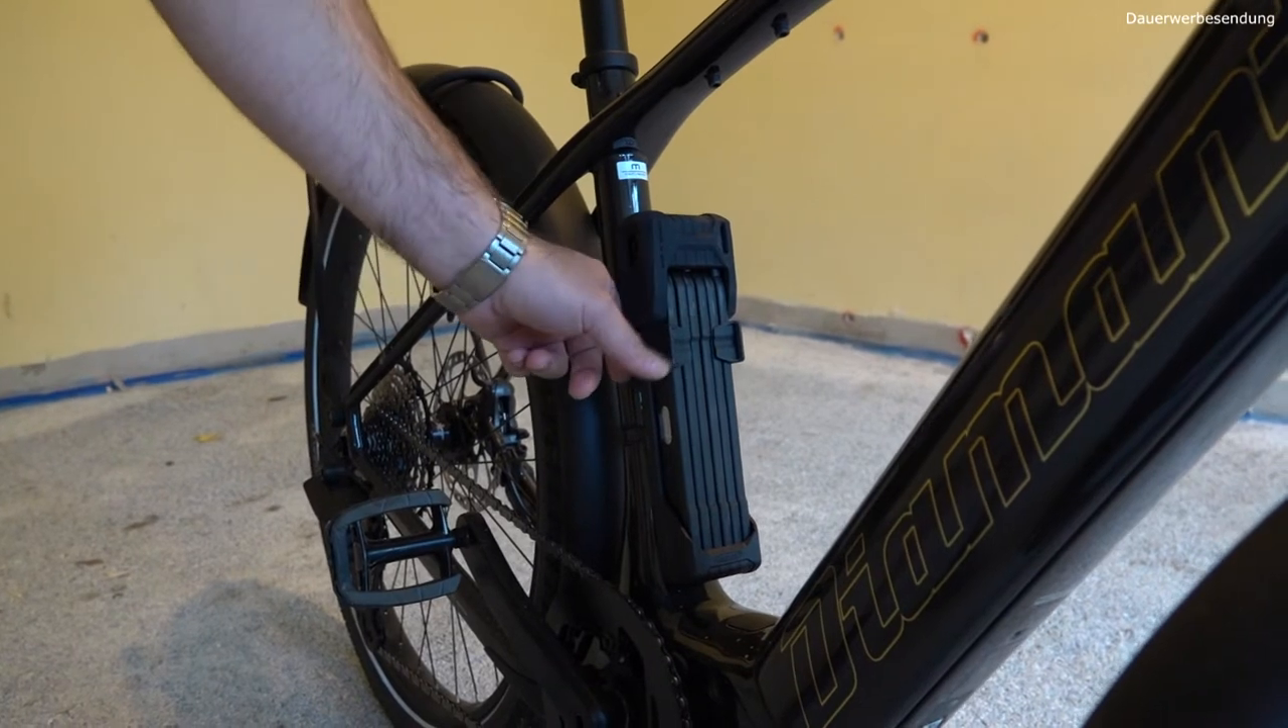So, fest. Das Fahrradschloss ist jetzt montiert.